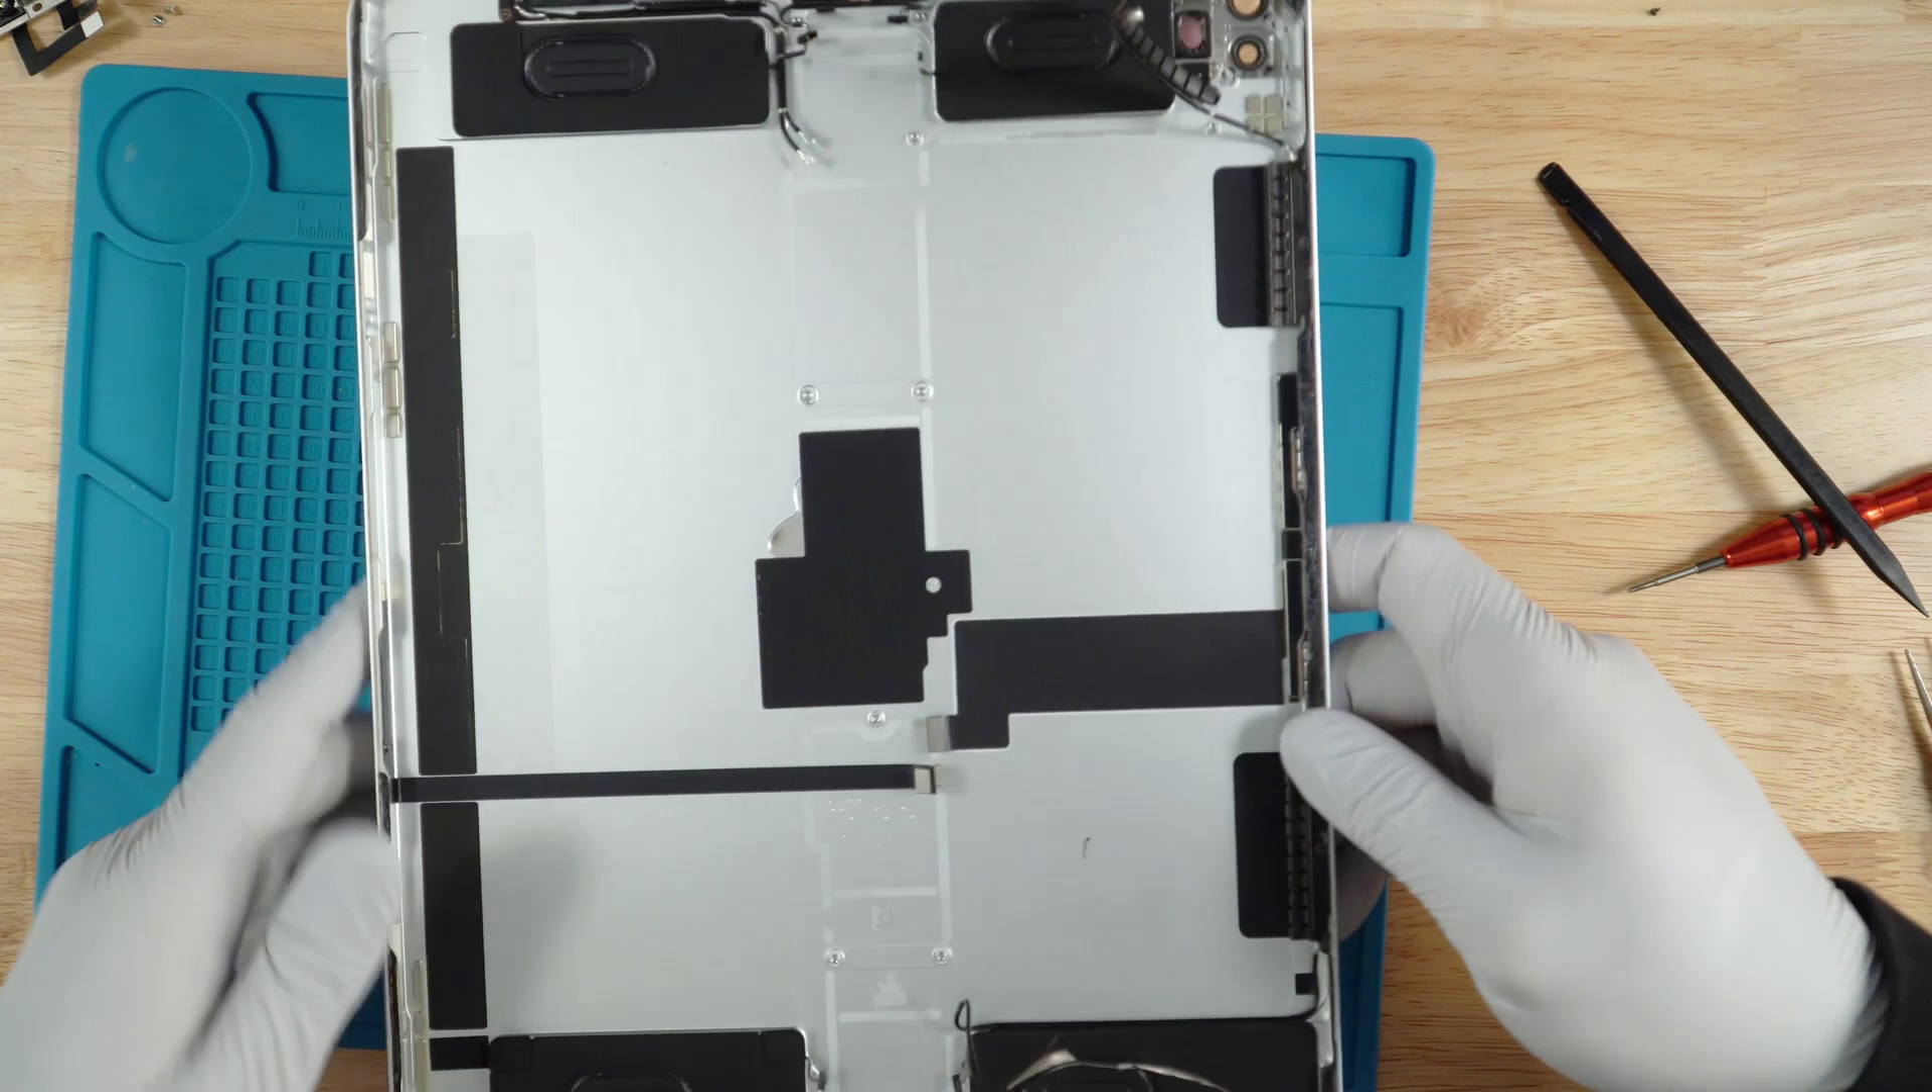Now the battery is removed and all you are left is with just the back cover.